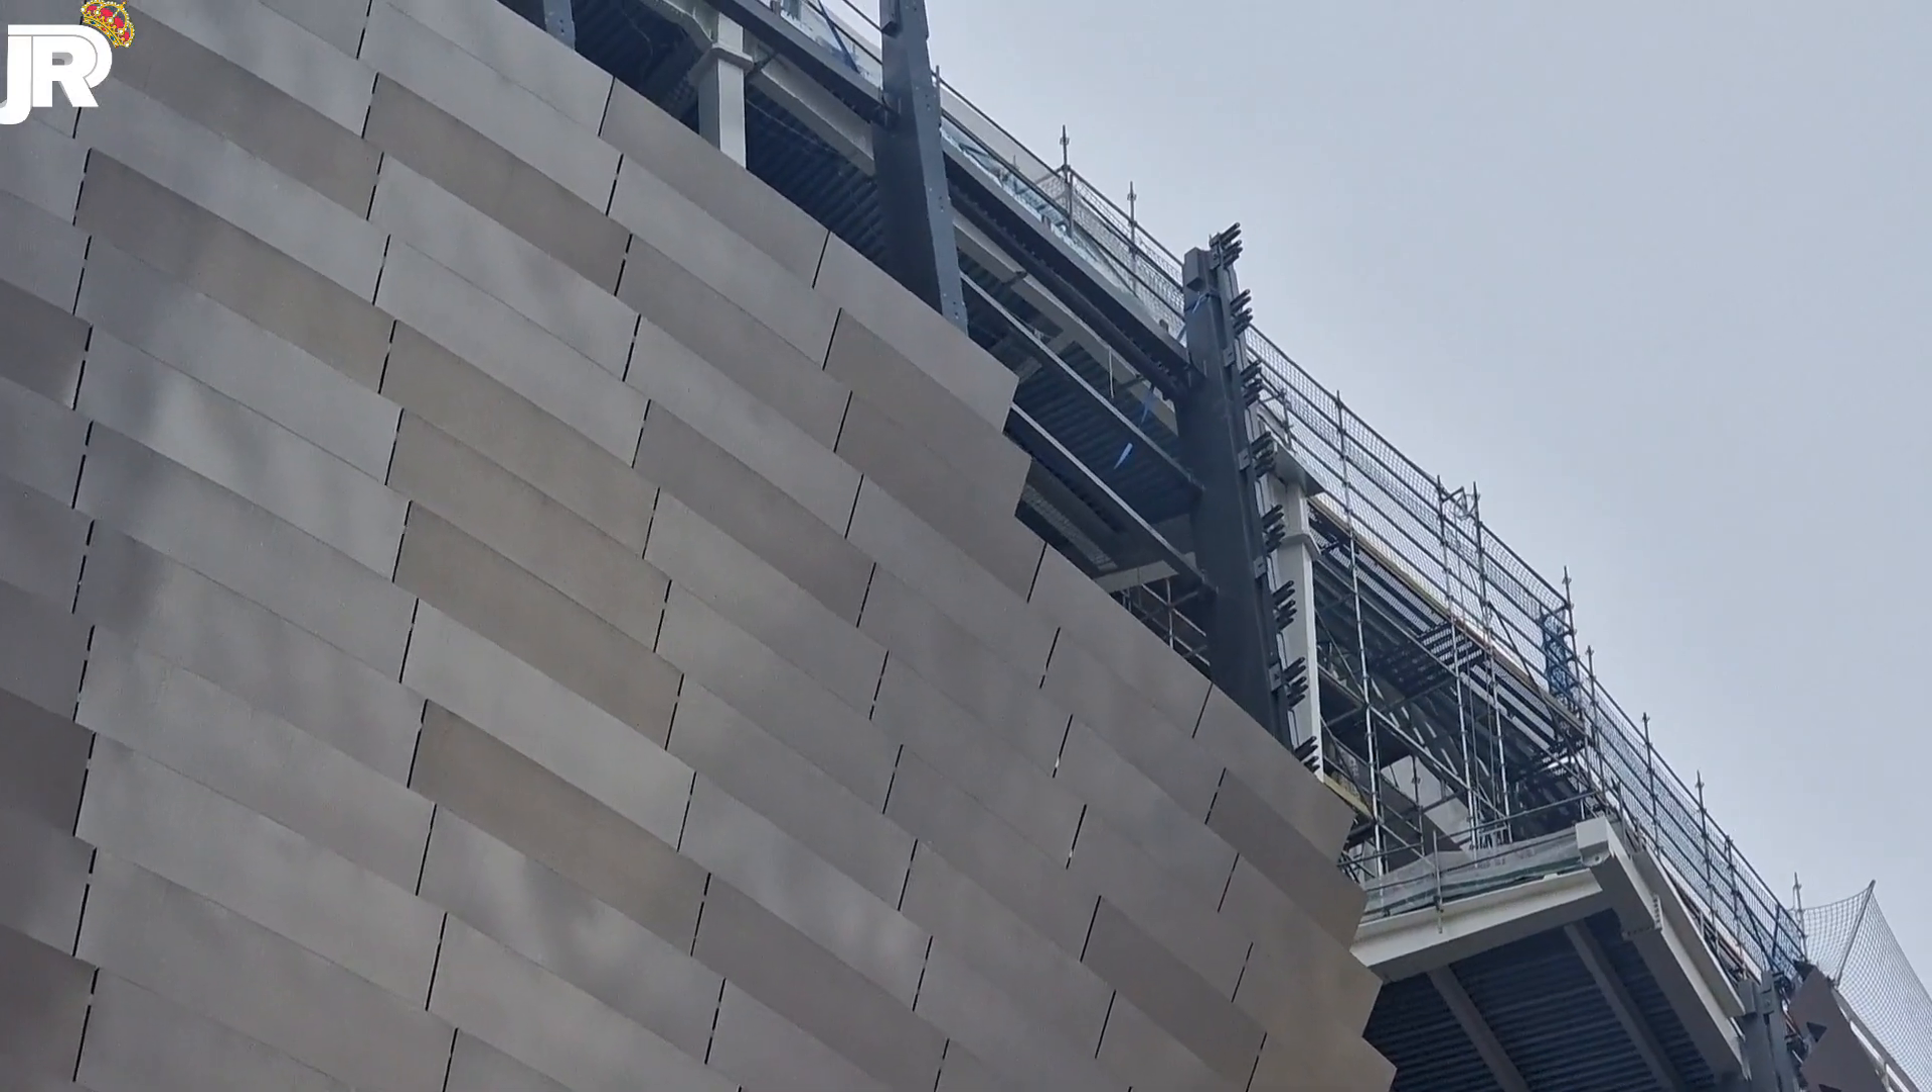De momento no han tapado esta esquinita donde faltan aún unas pocas lamas por colocar.